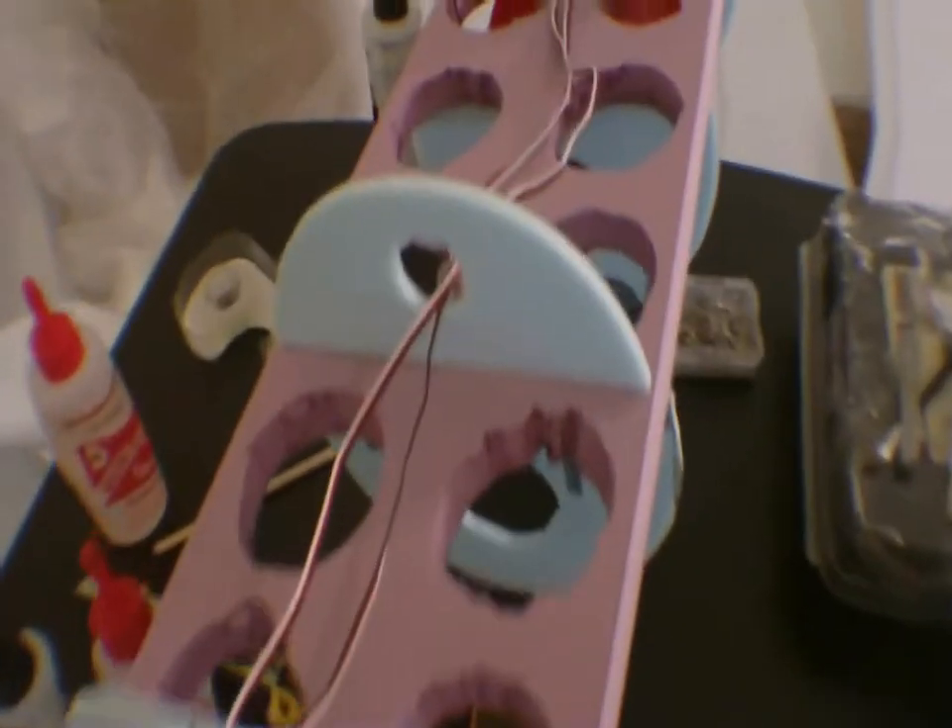Okay, this is Demon Driver here, and what I've just done is I've just run my servo cables for the nose retract and the steering servo through the bulkhead, through the holes.